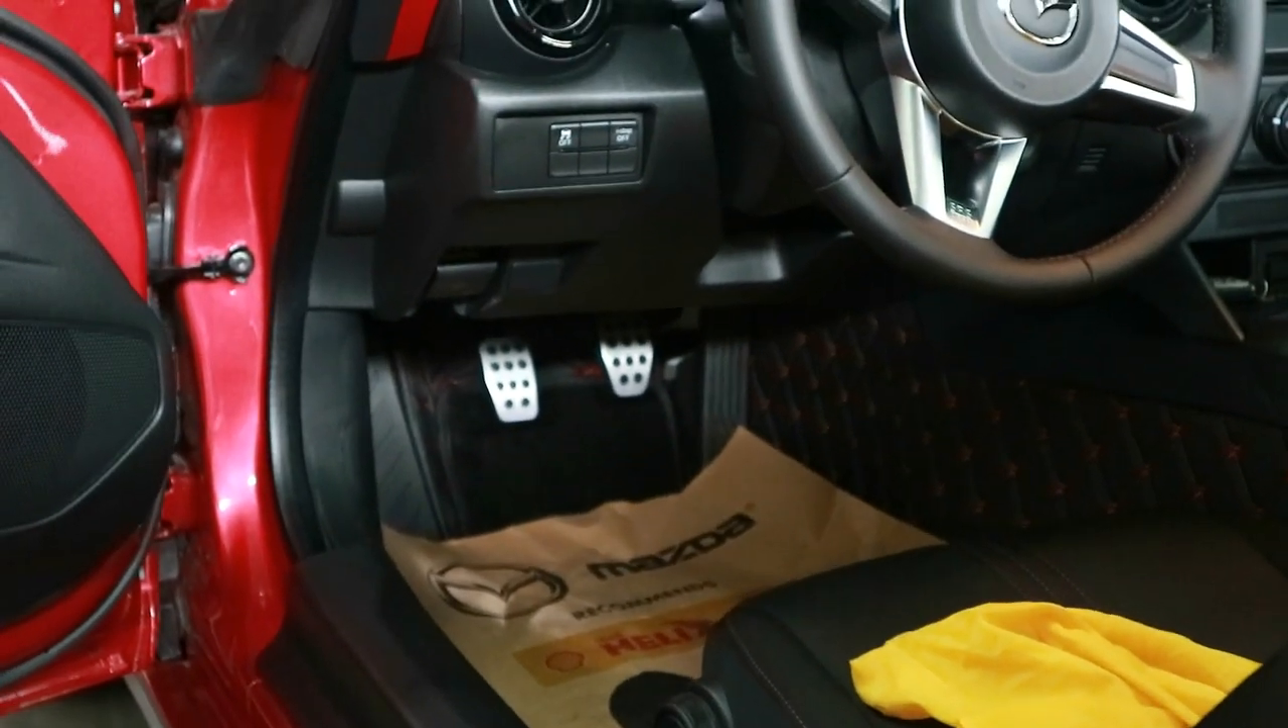Look at that we now have a clutch and a brake uh pedal there guys.